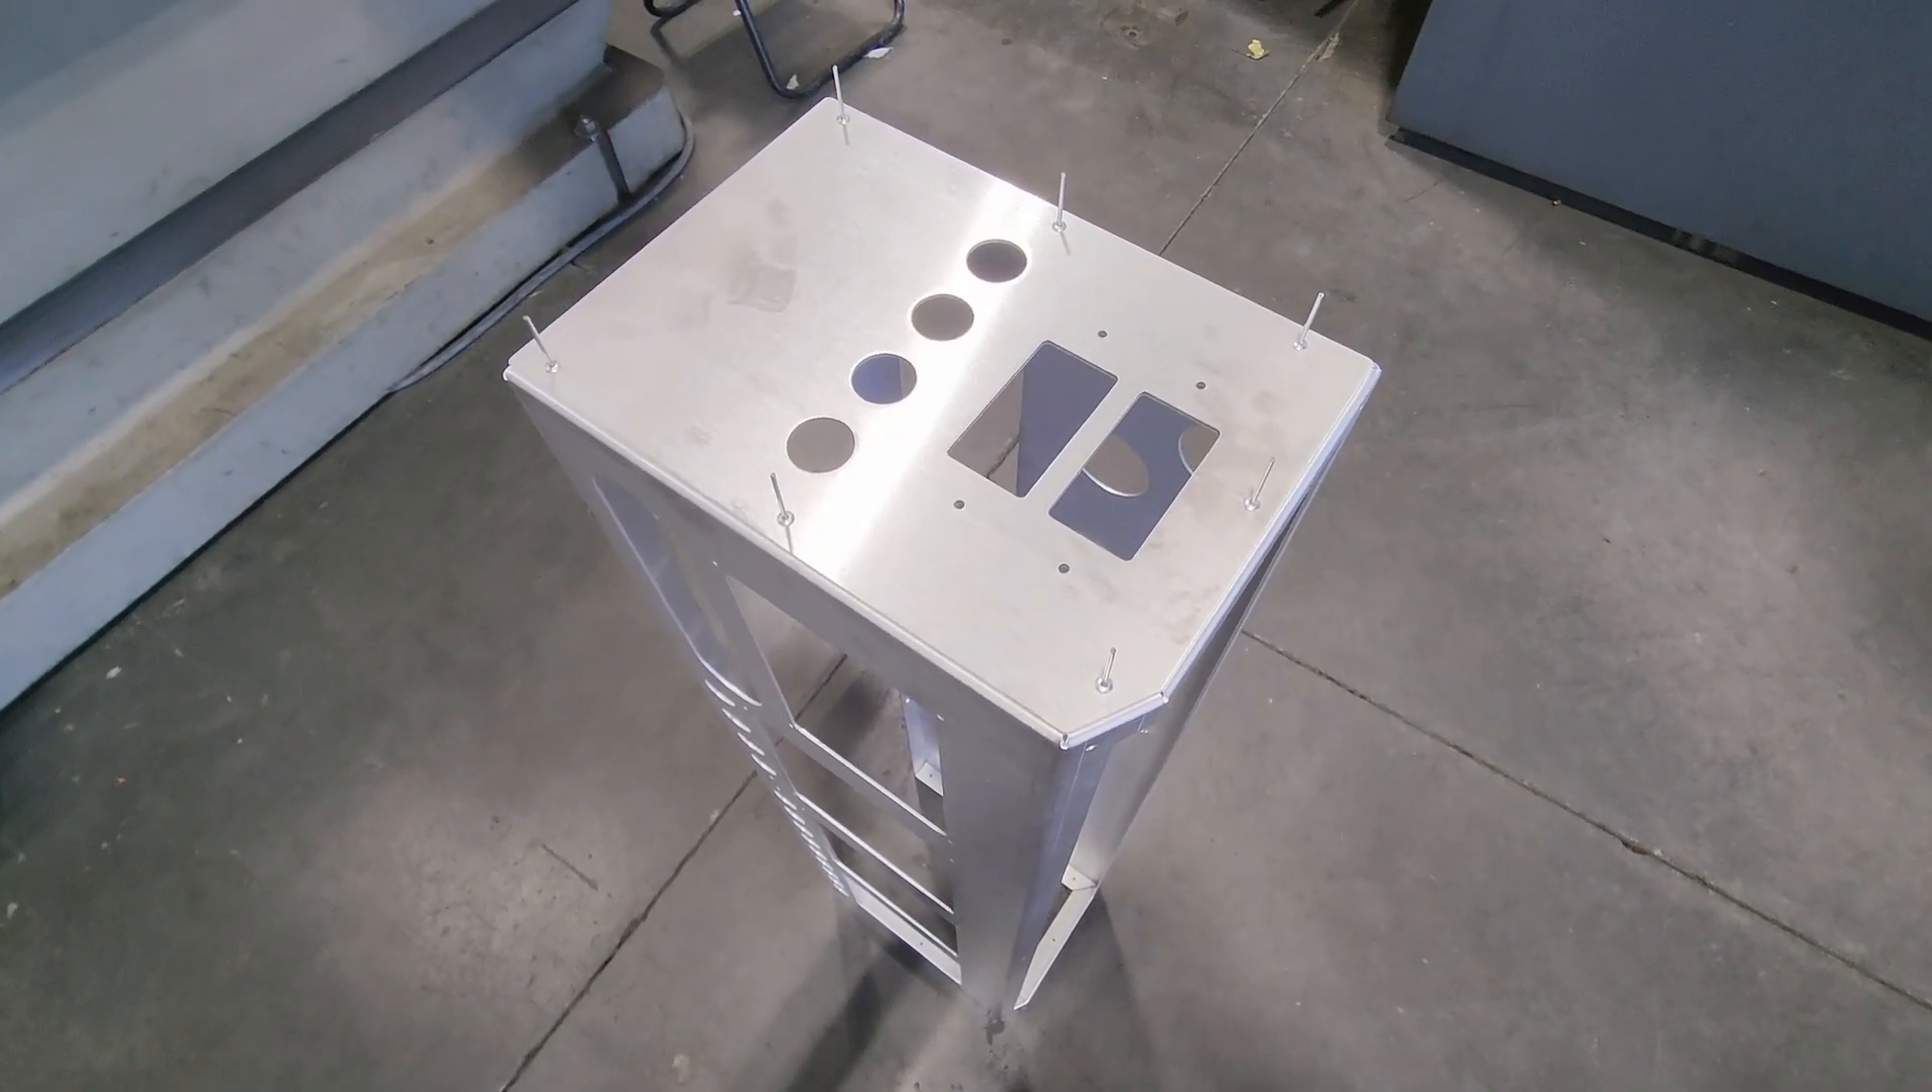And there we have it, I set the end cap on there, all the rivets just dropped right in, you can see the corners and edges all lined up really nice, super happy with how it turned out.